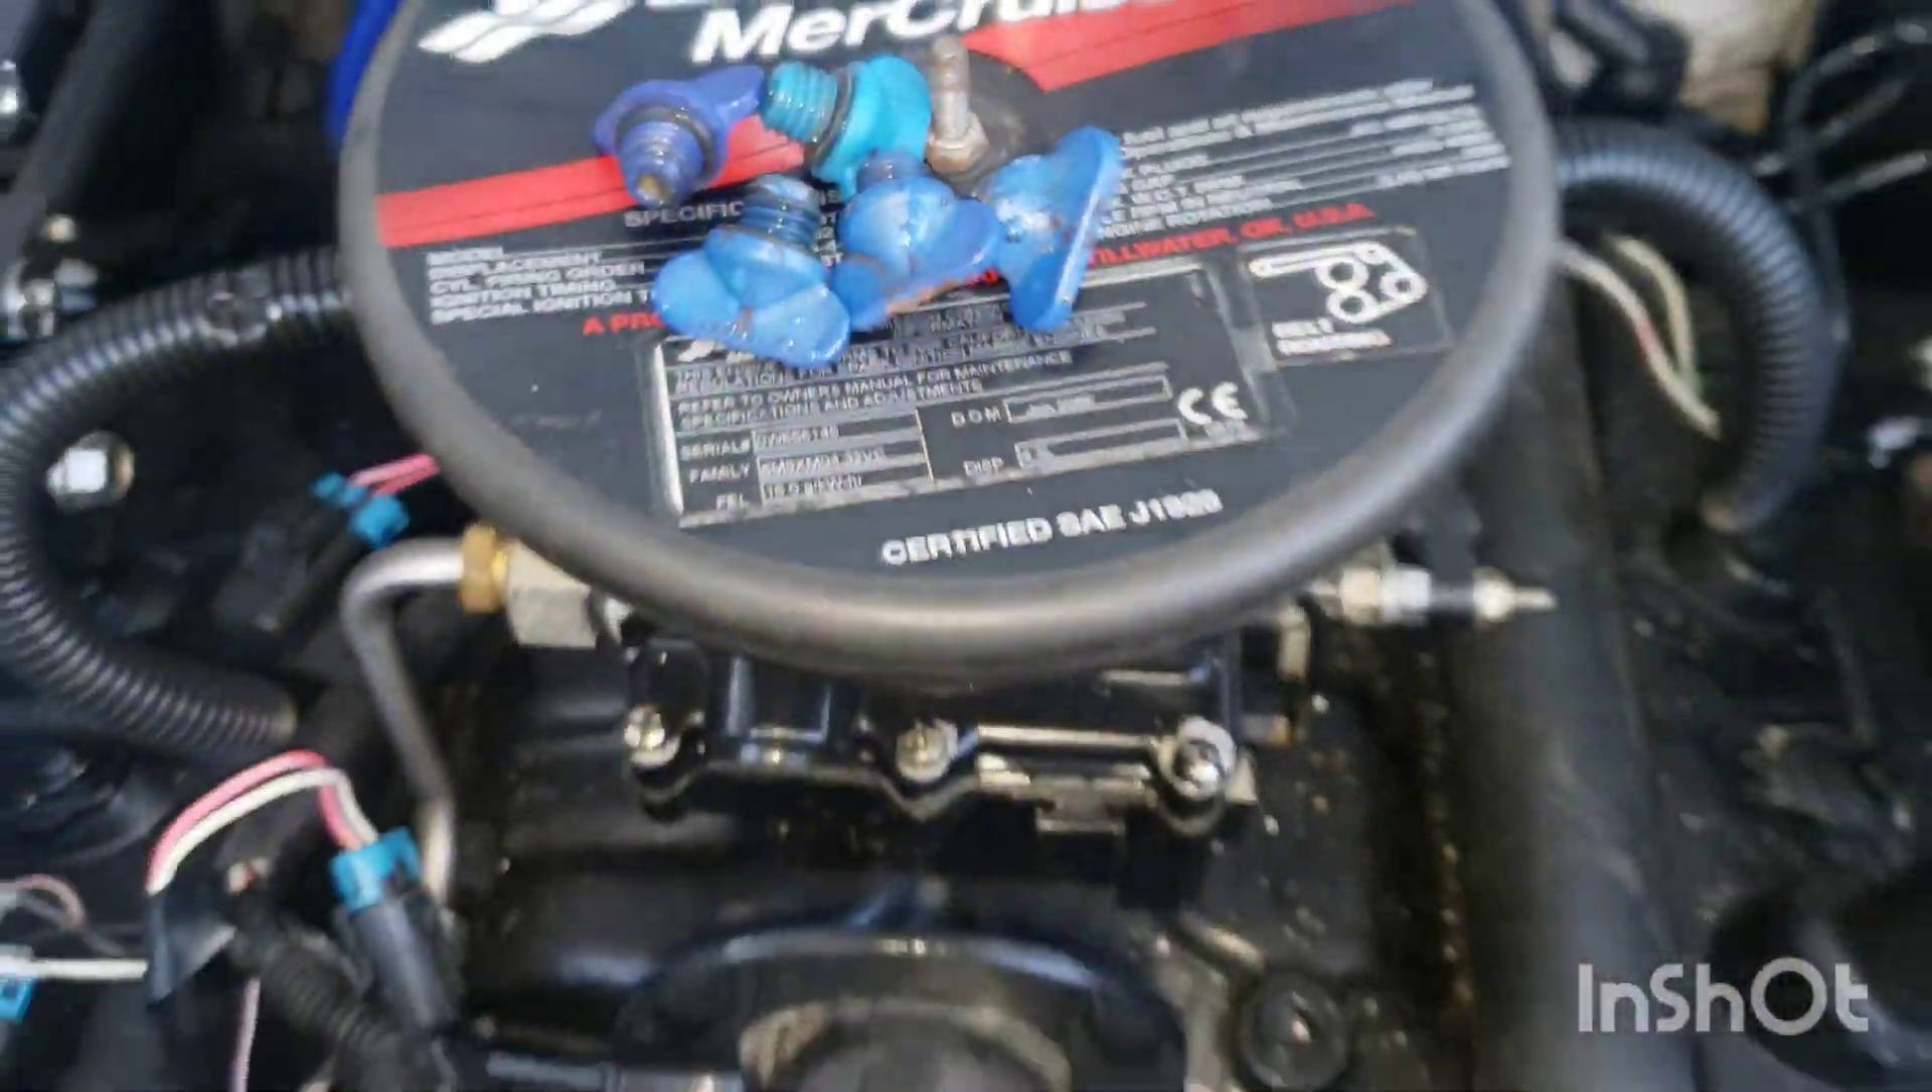So here's the plugs once they're out. I got all five out right now.